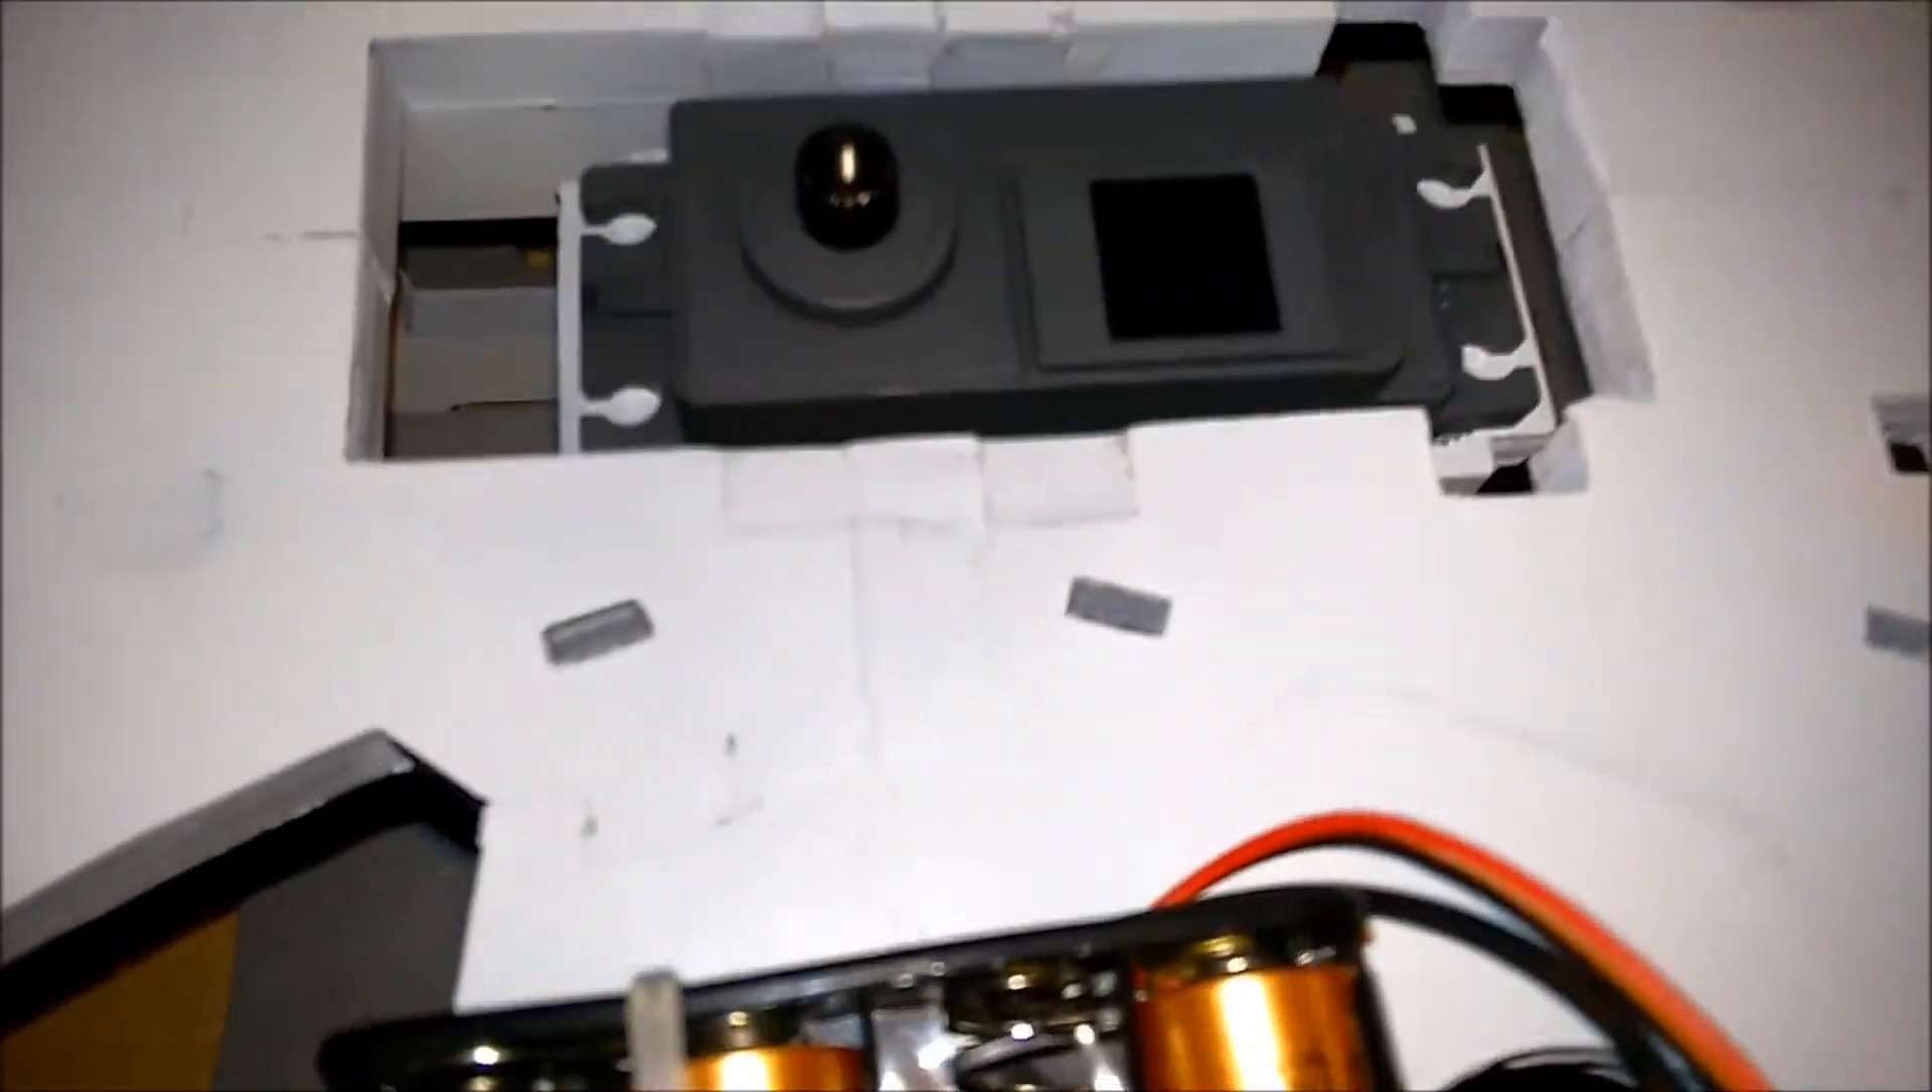Okay I finally got the servo to fit.